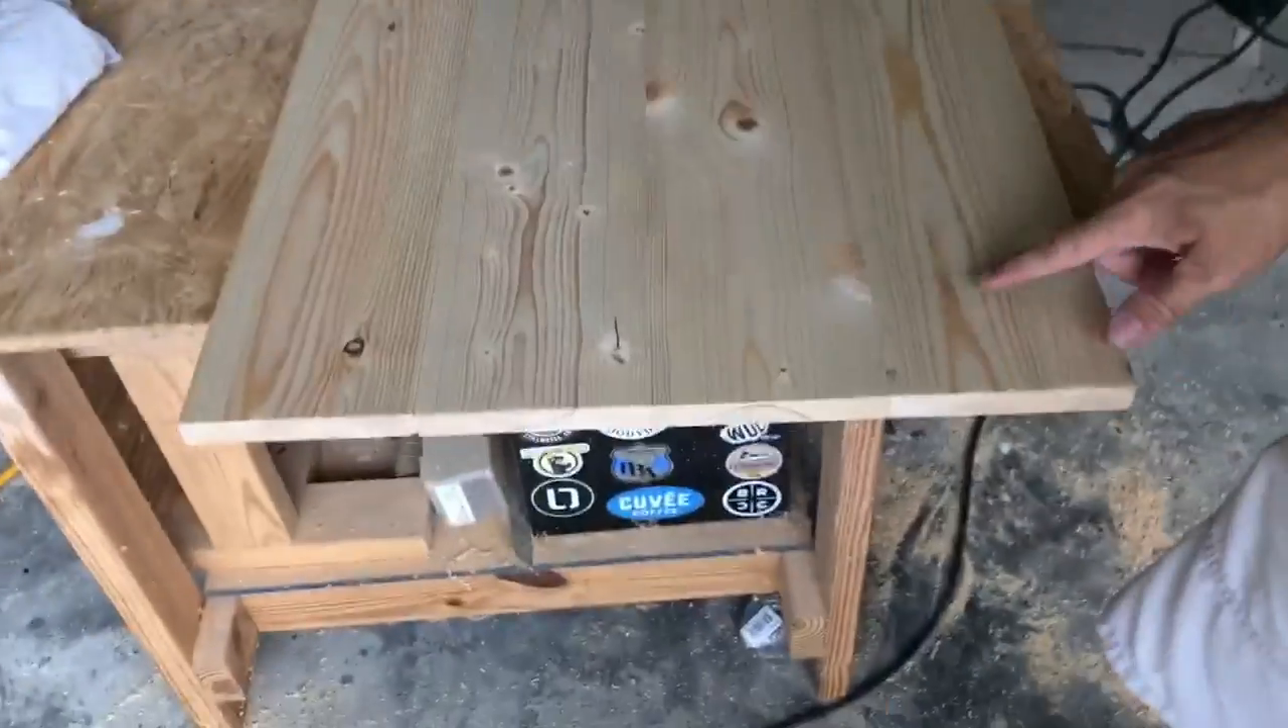So at this point, our tabletop is together.